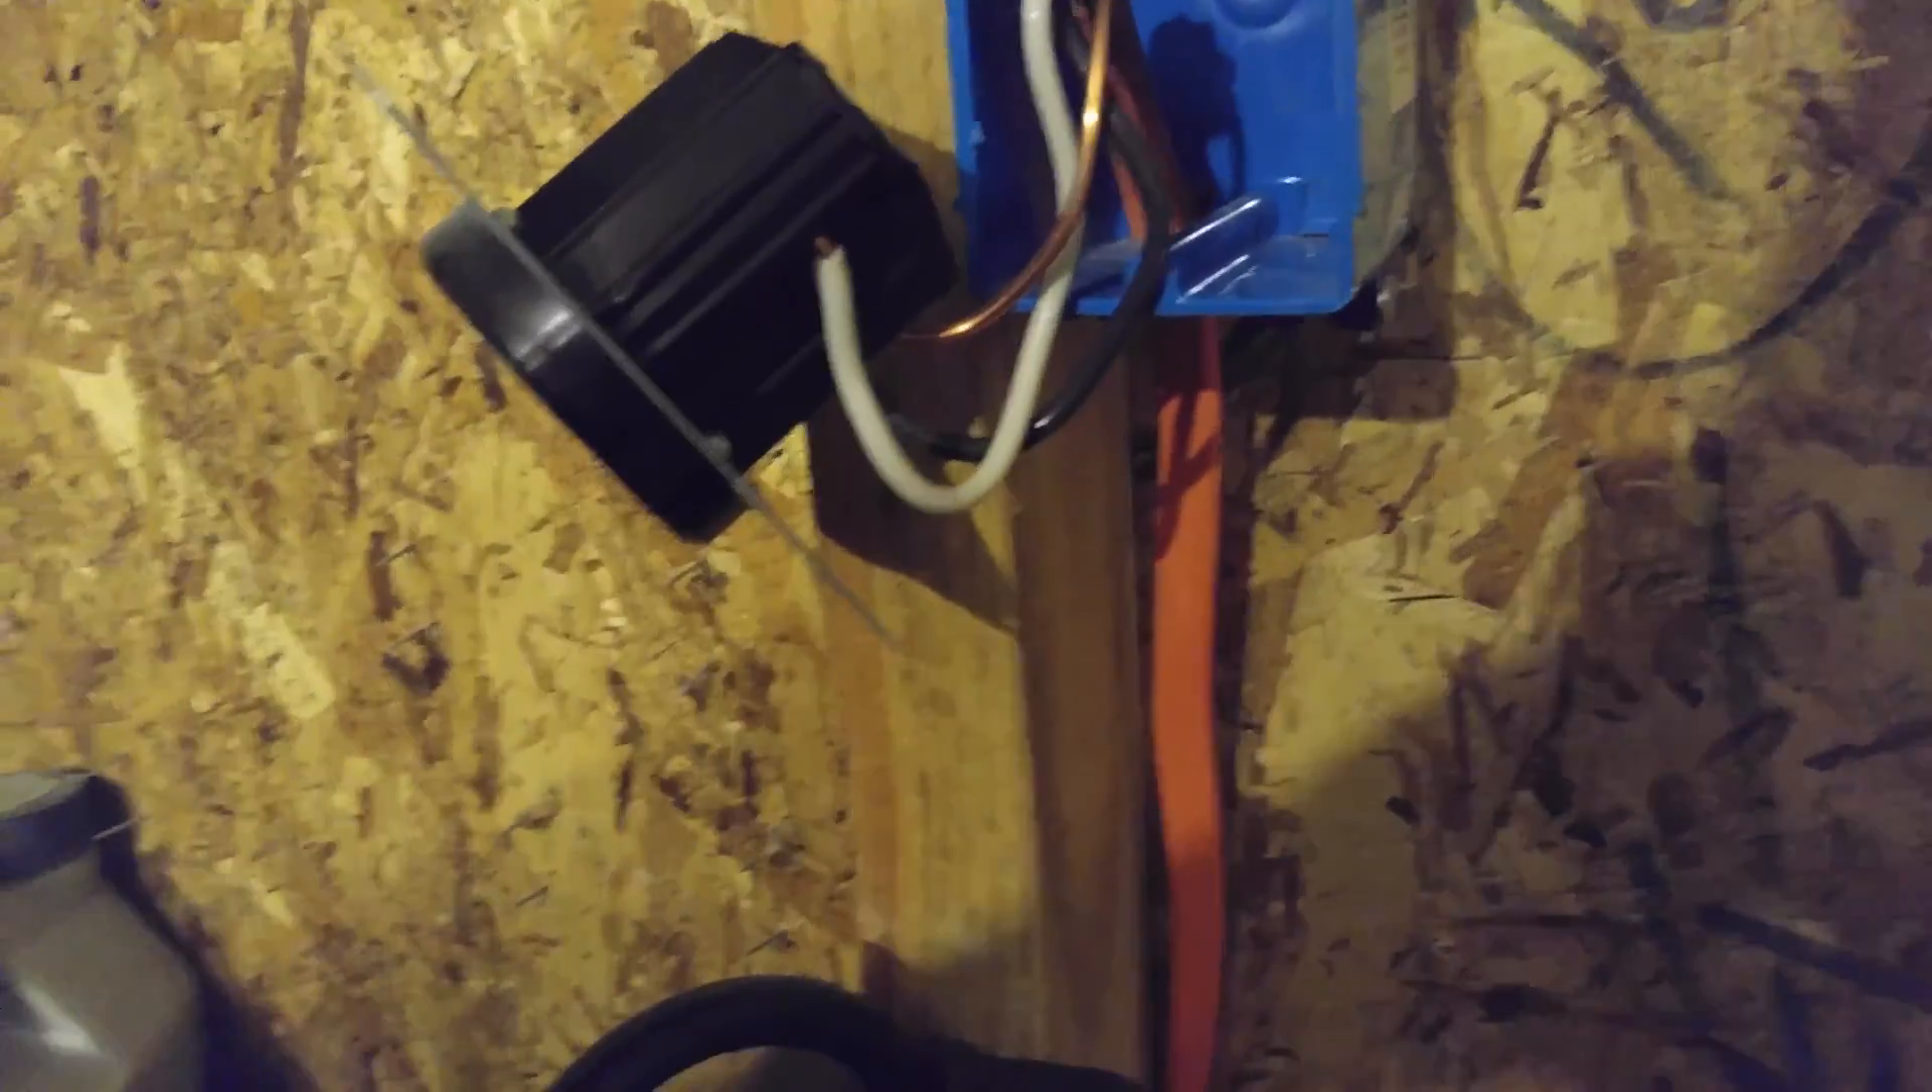I haven't taped the white wire because it is hot.